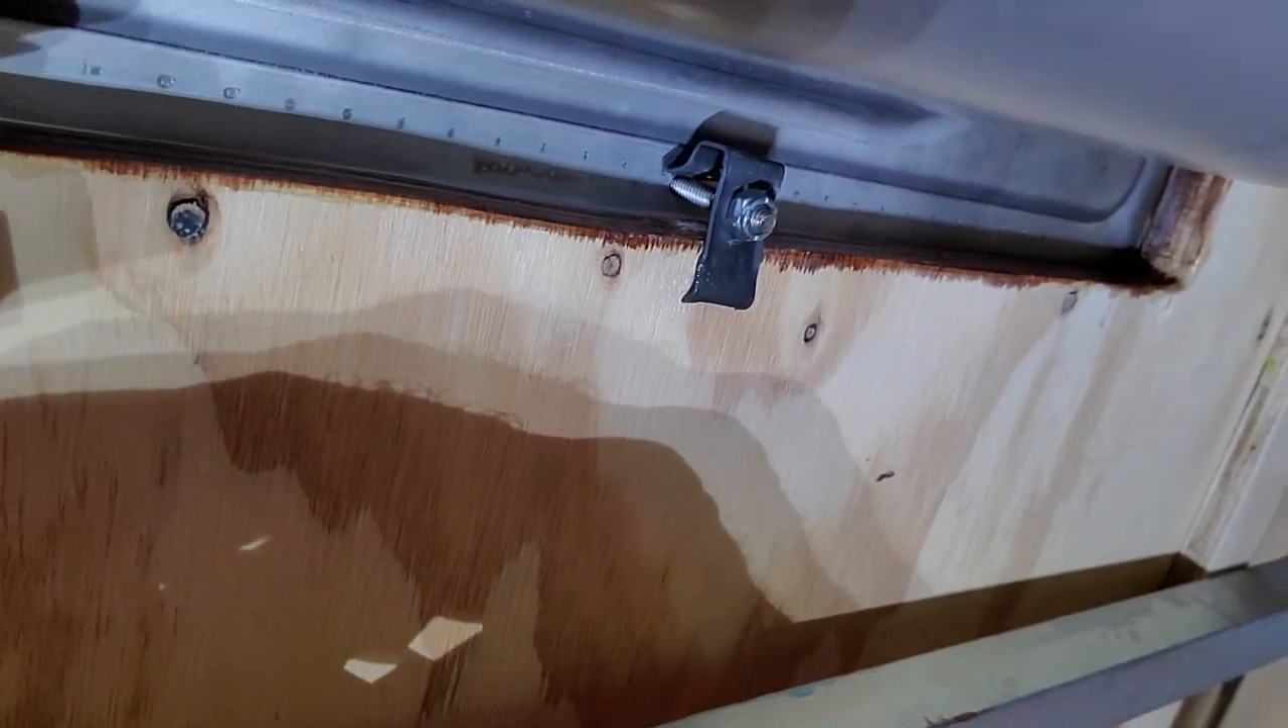There's the clip it's attached to the wood.